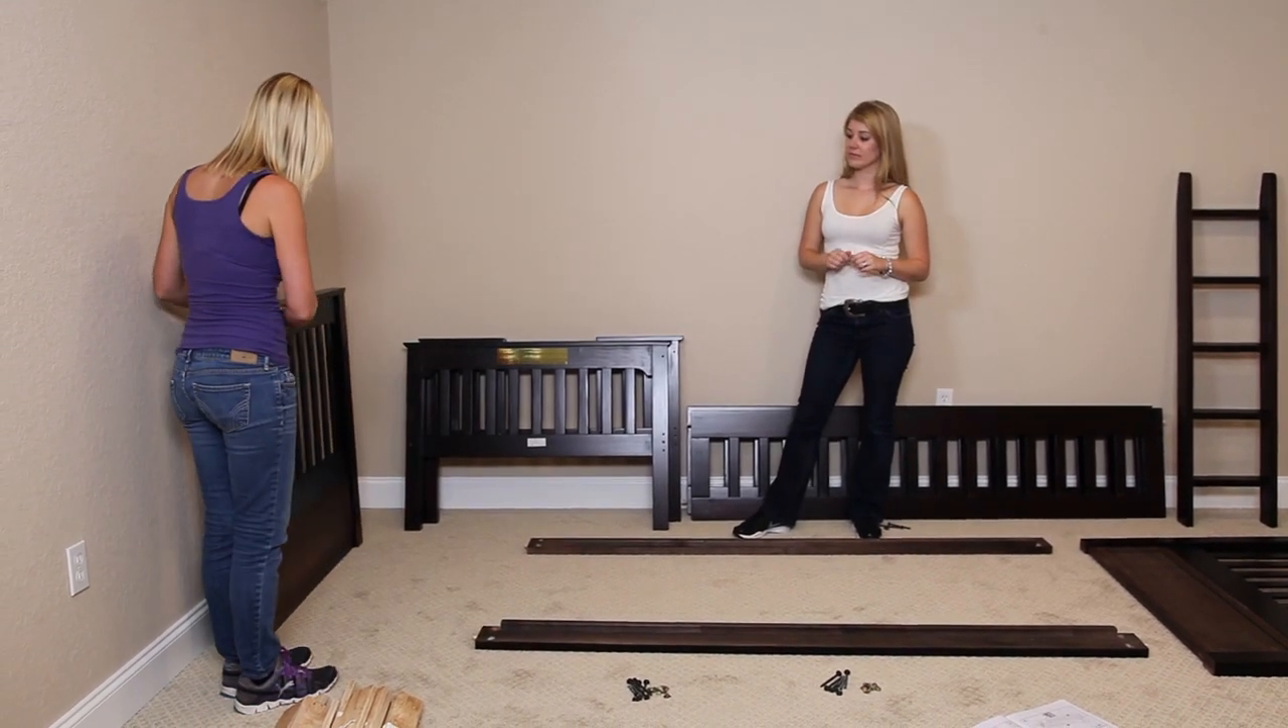All right, now we have a completed ladder.